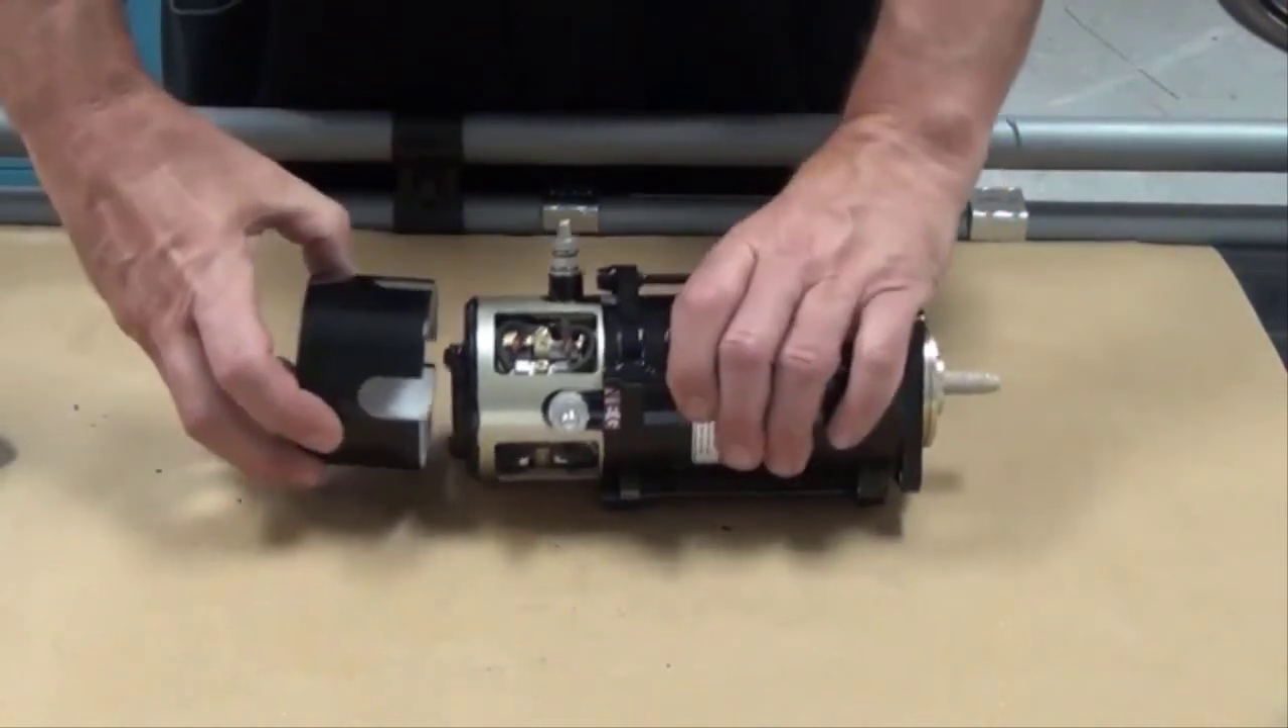Everything checked out okay, so the only thing to do now is to install the end cover back on the starter motor.